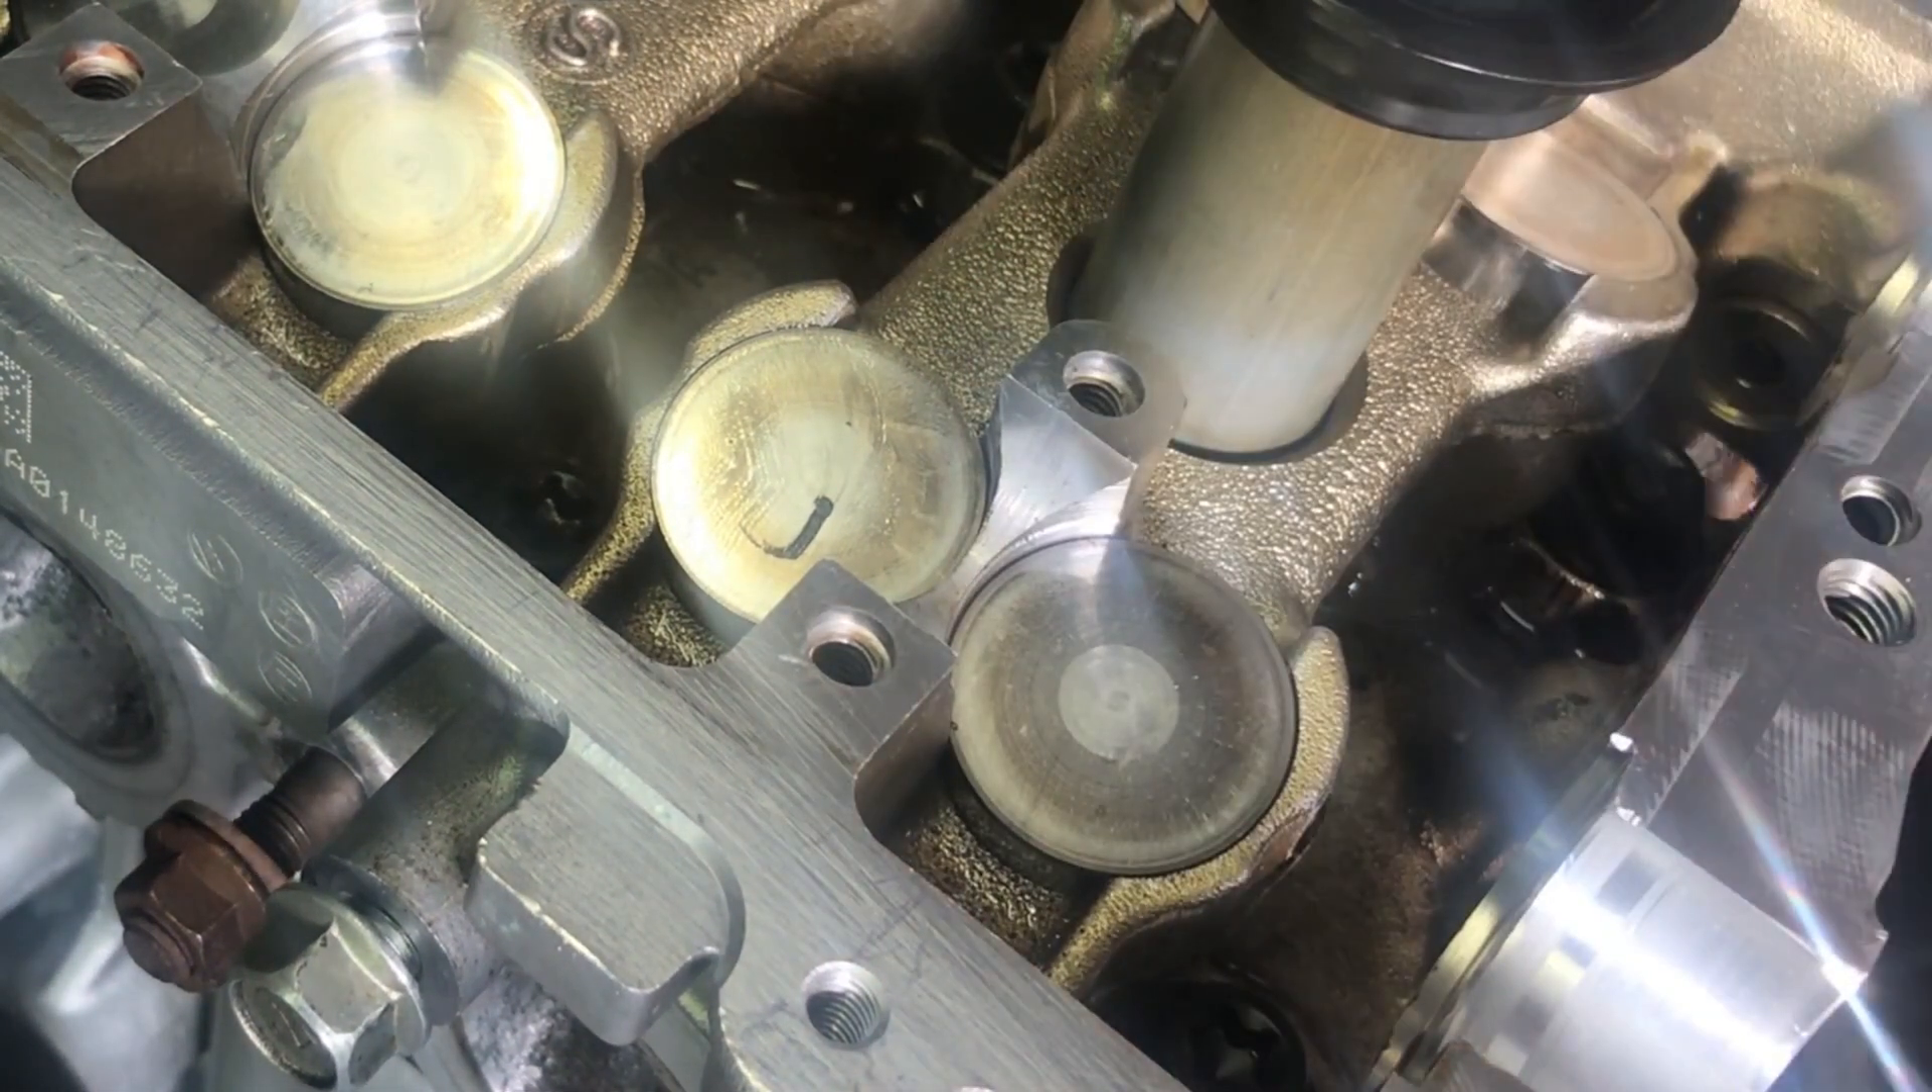I obviously I've got no cams in at this point.